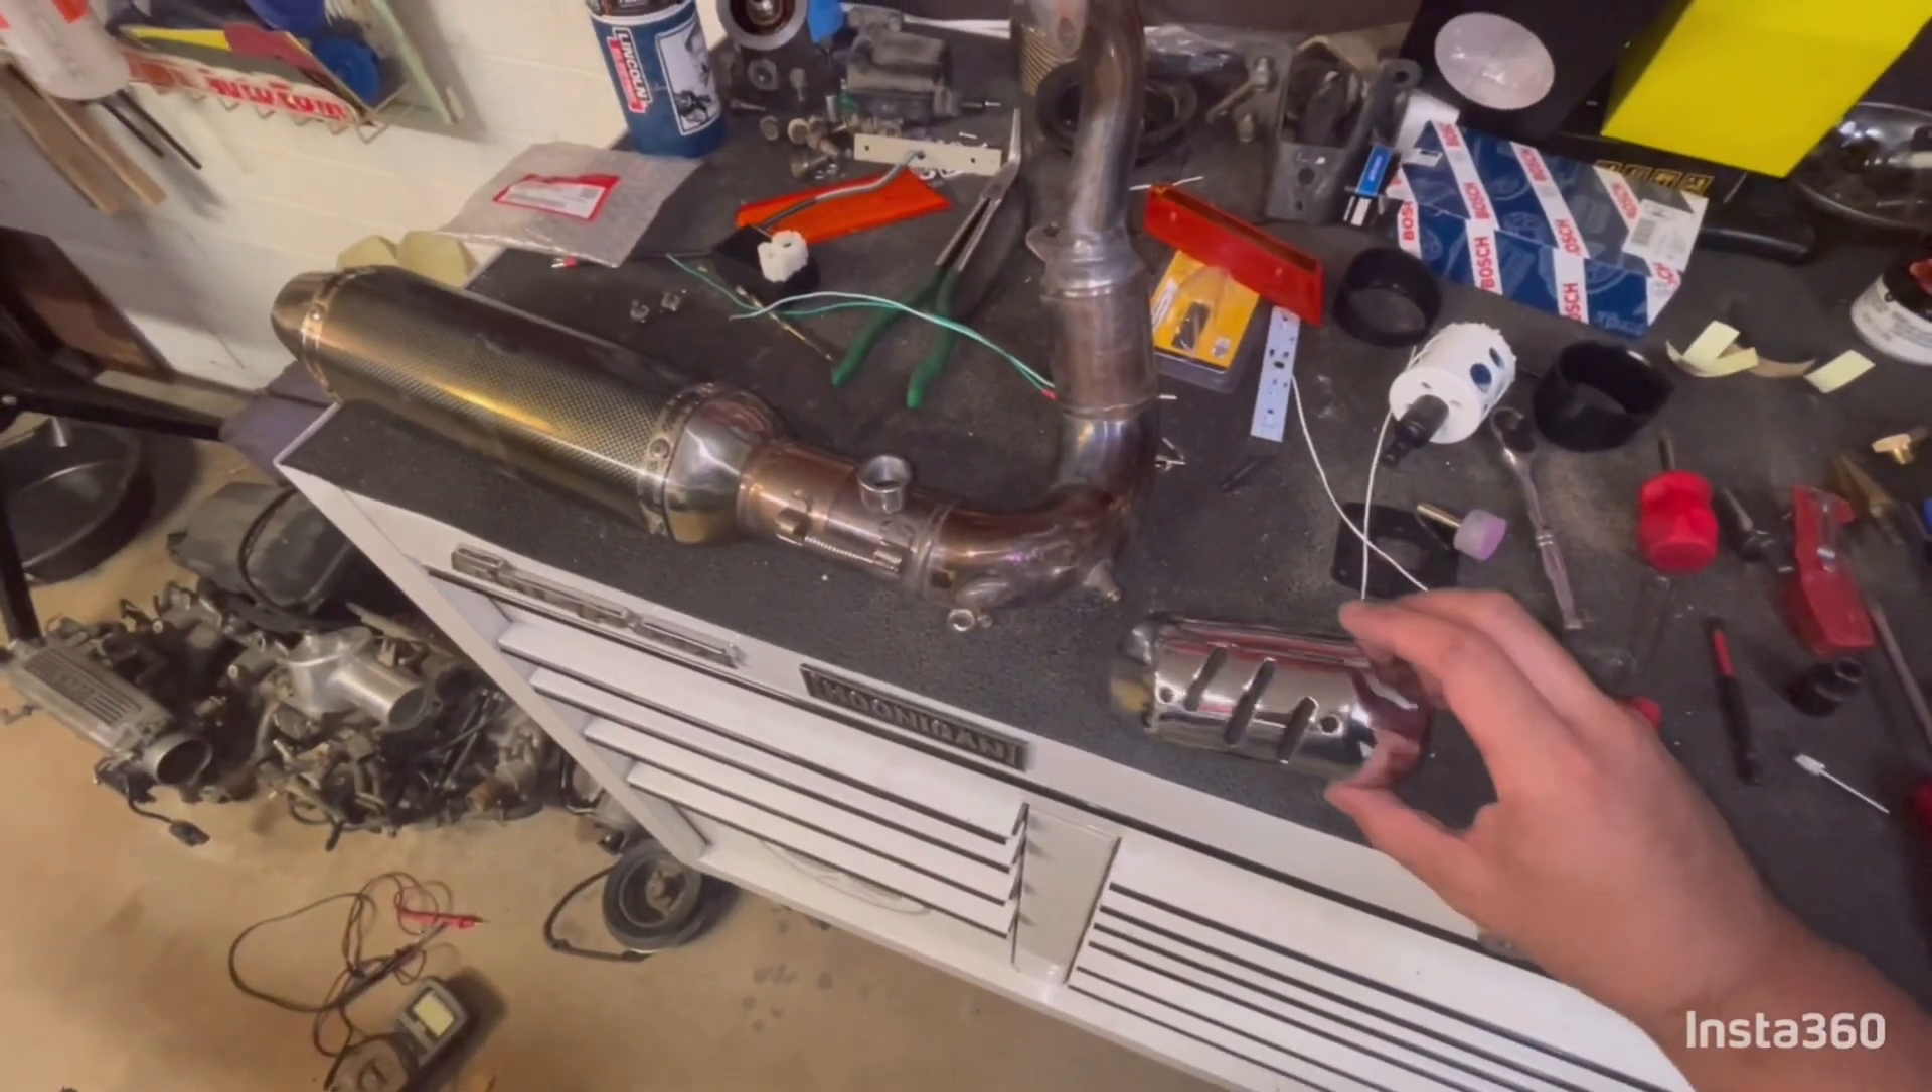Got the exhaust off. Took off the chrome plate.